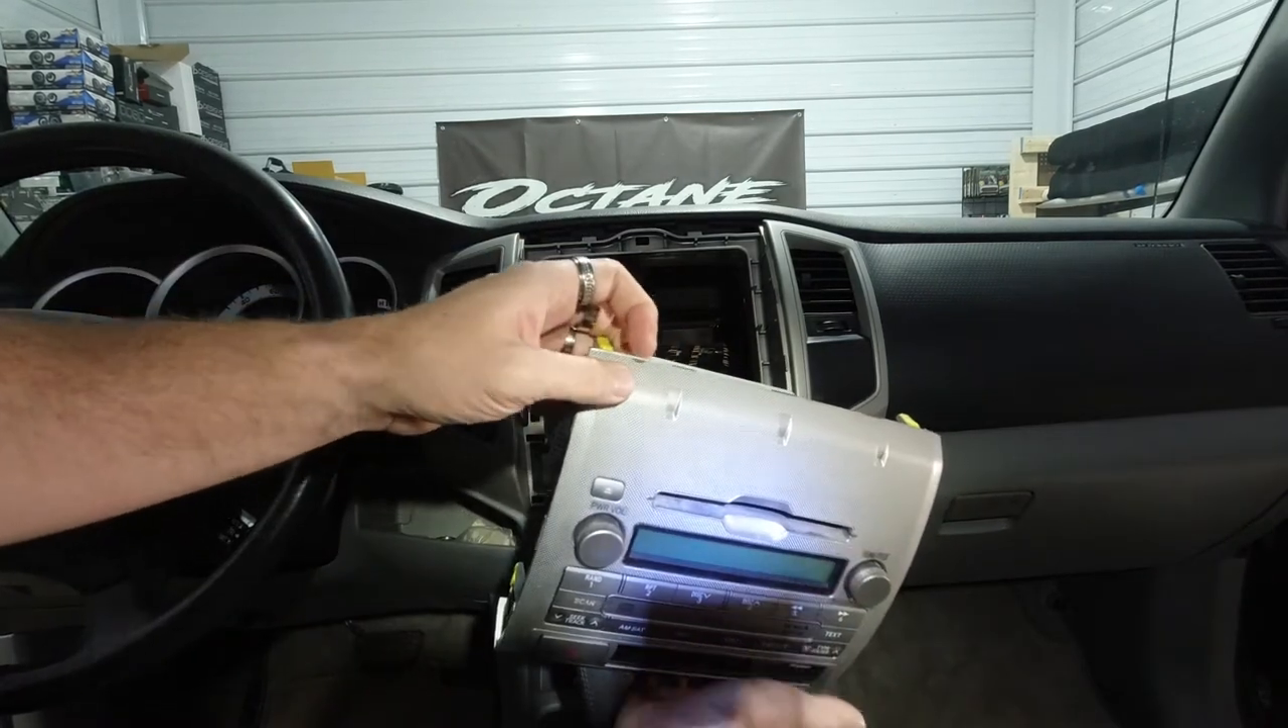So there's the radio pulled out.